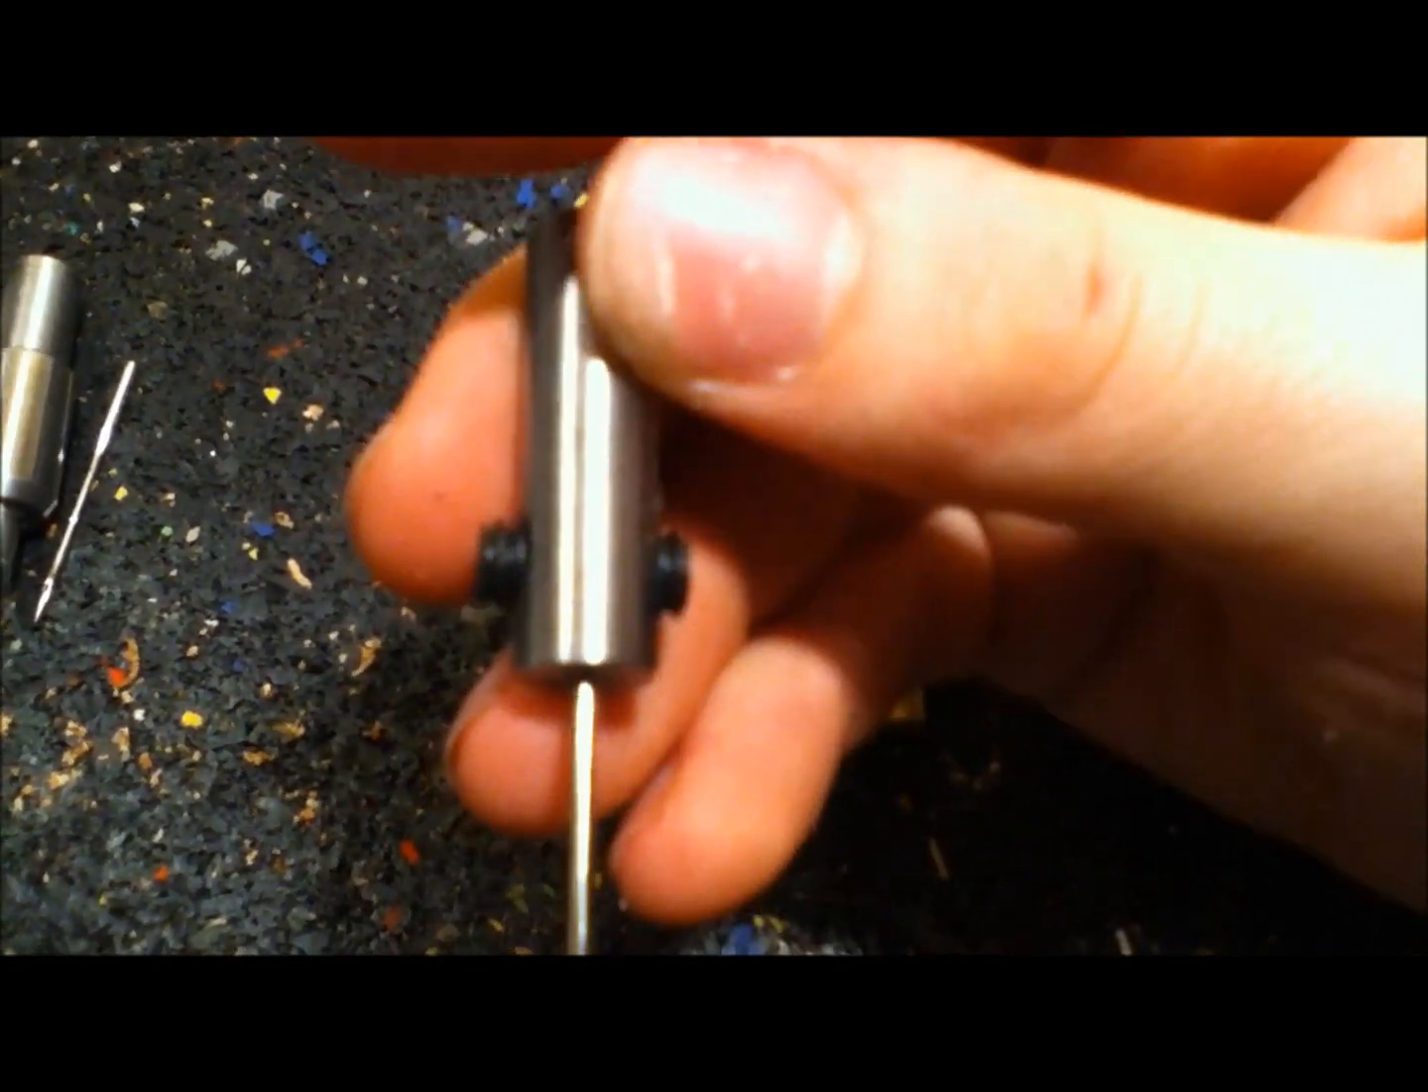So I just drilled the hole all the way through, tapped it all the way through, and then I put a plug in from each side.